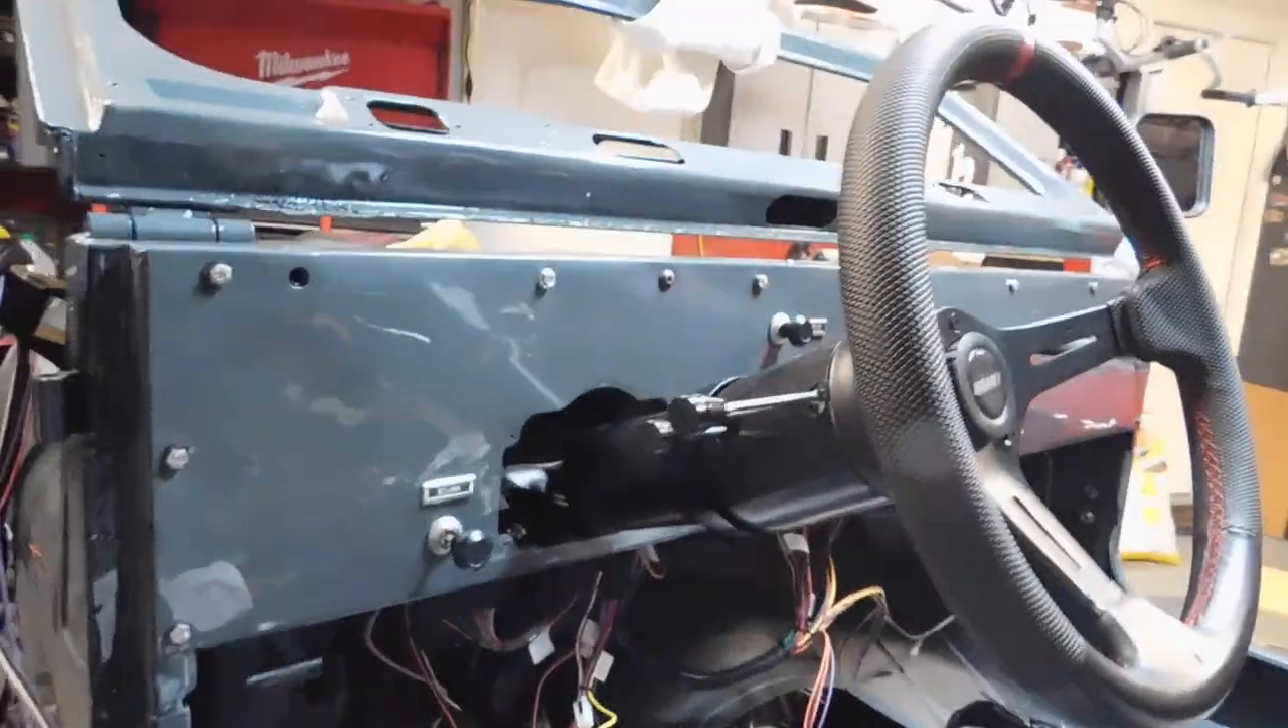I got this pretty cool steering wheel in.